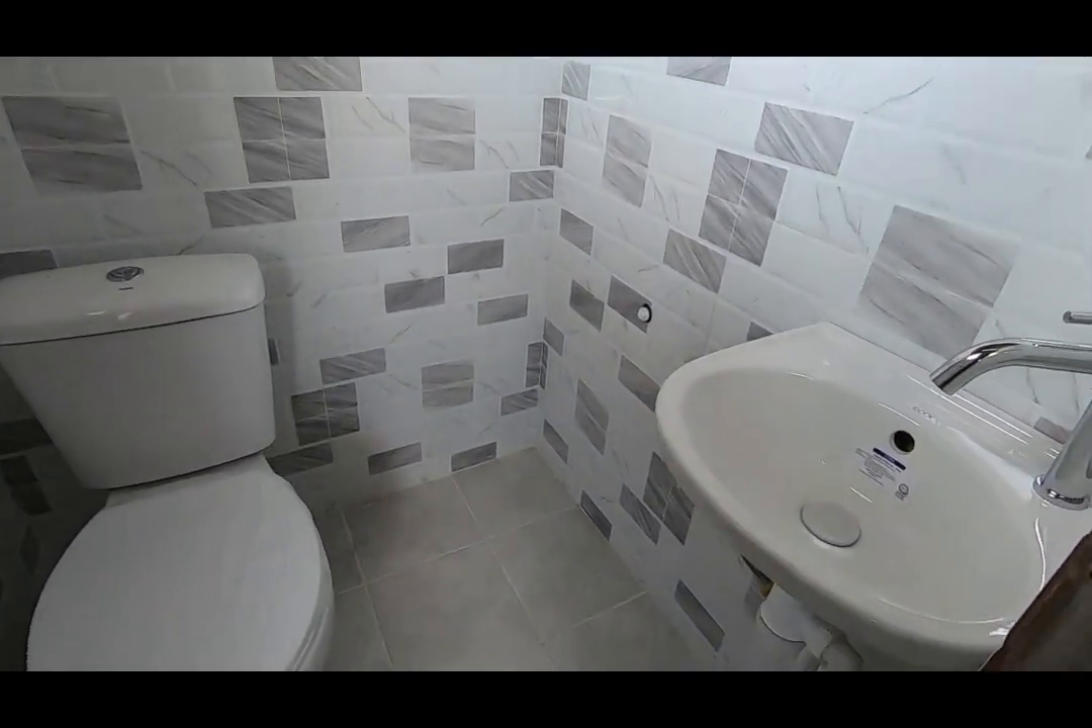Nakalagay na yung bowl lavatory yung shower na lang wala pa pala yung shower.